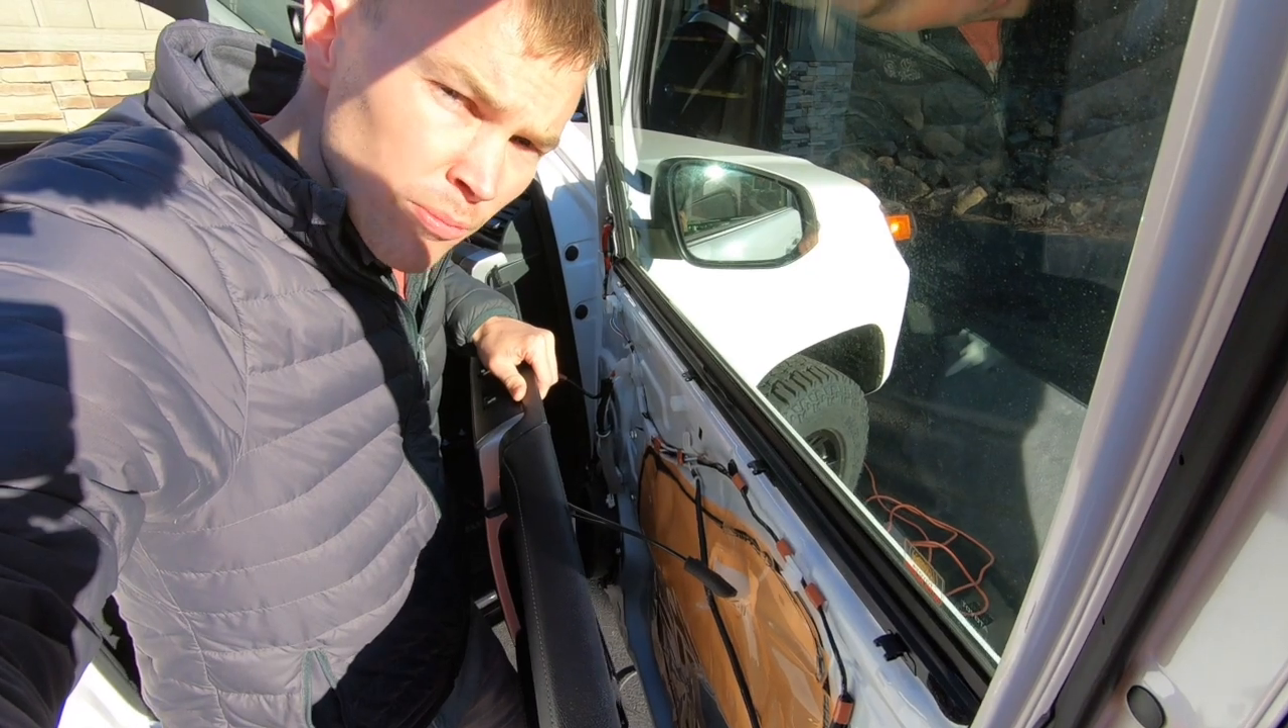All right, so you can see we've got the door panel removed here, but we've got a couple connections that need to be disconnected.